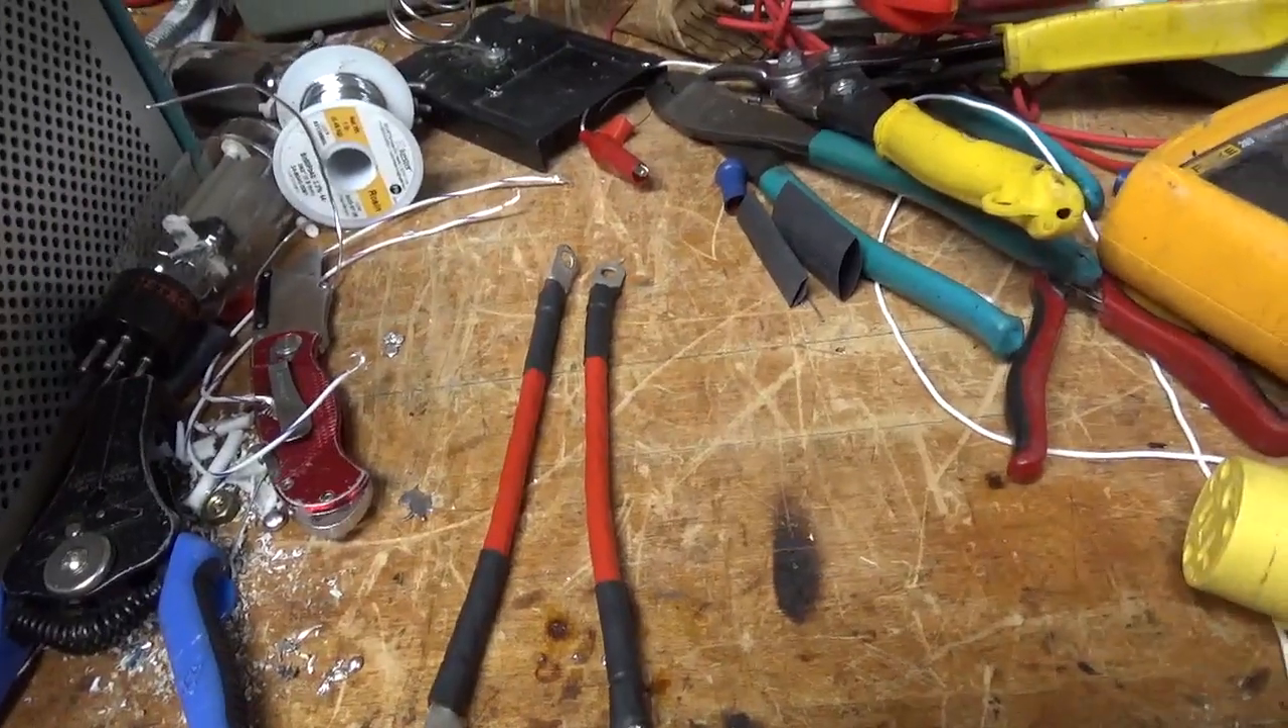Okay, so, the Teflon jumpers are made. Crimped, soldered, heat shrink.